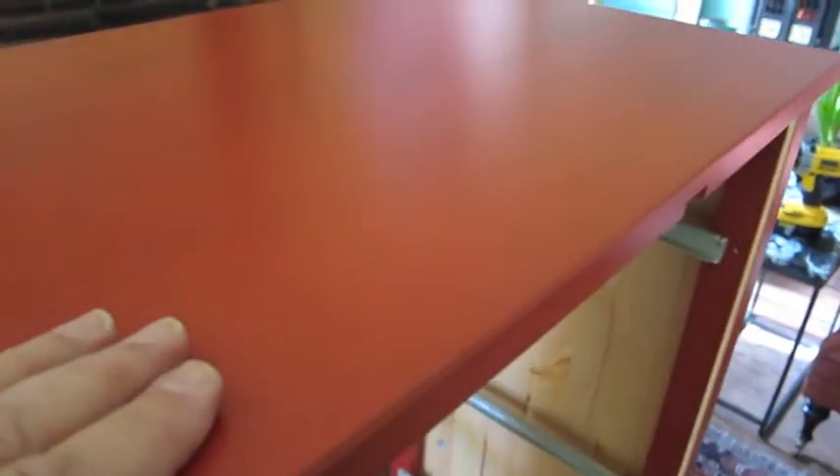And the top is definitely on.